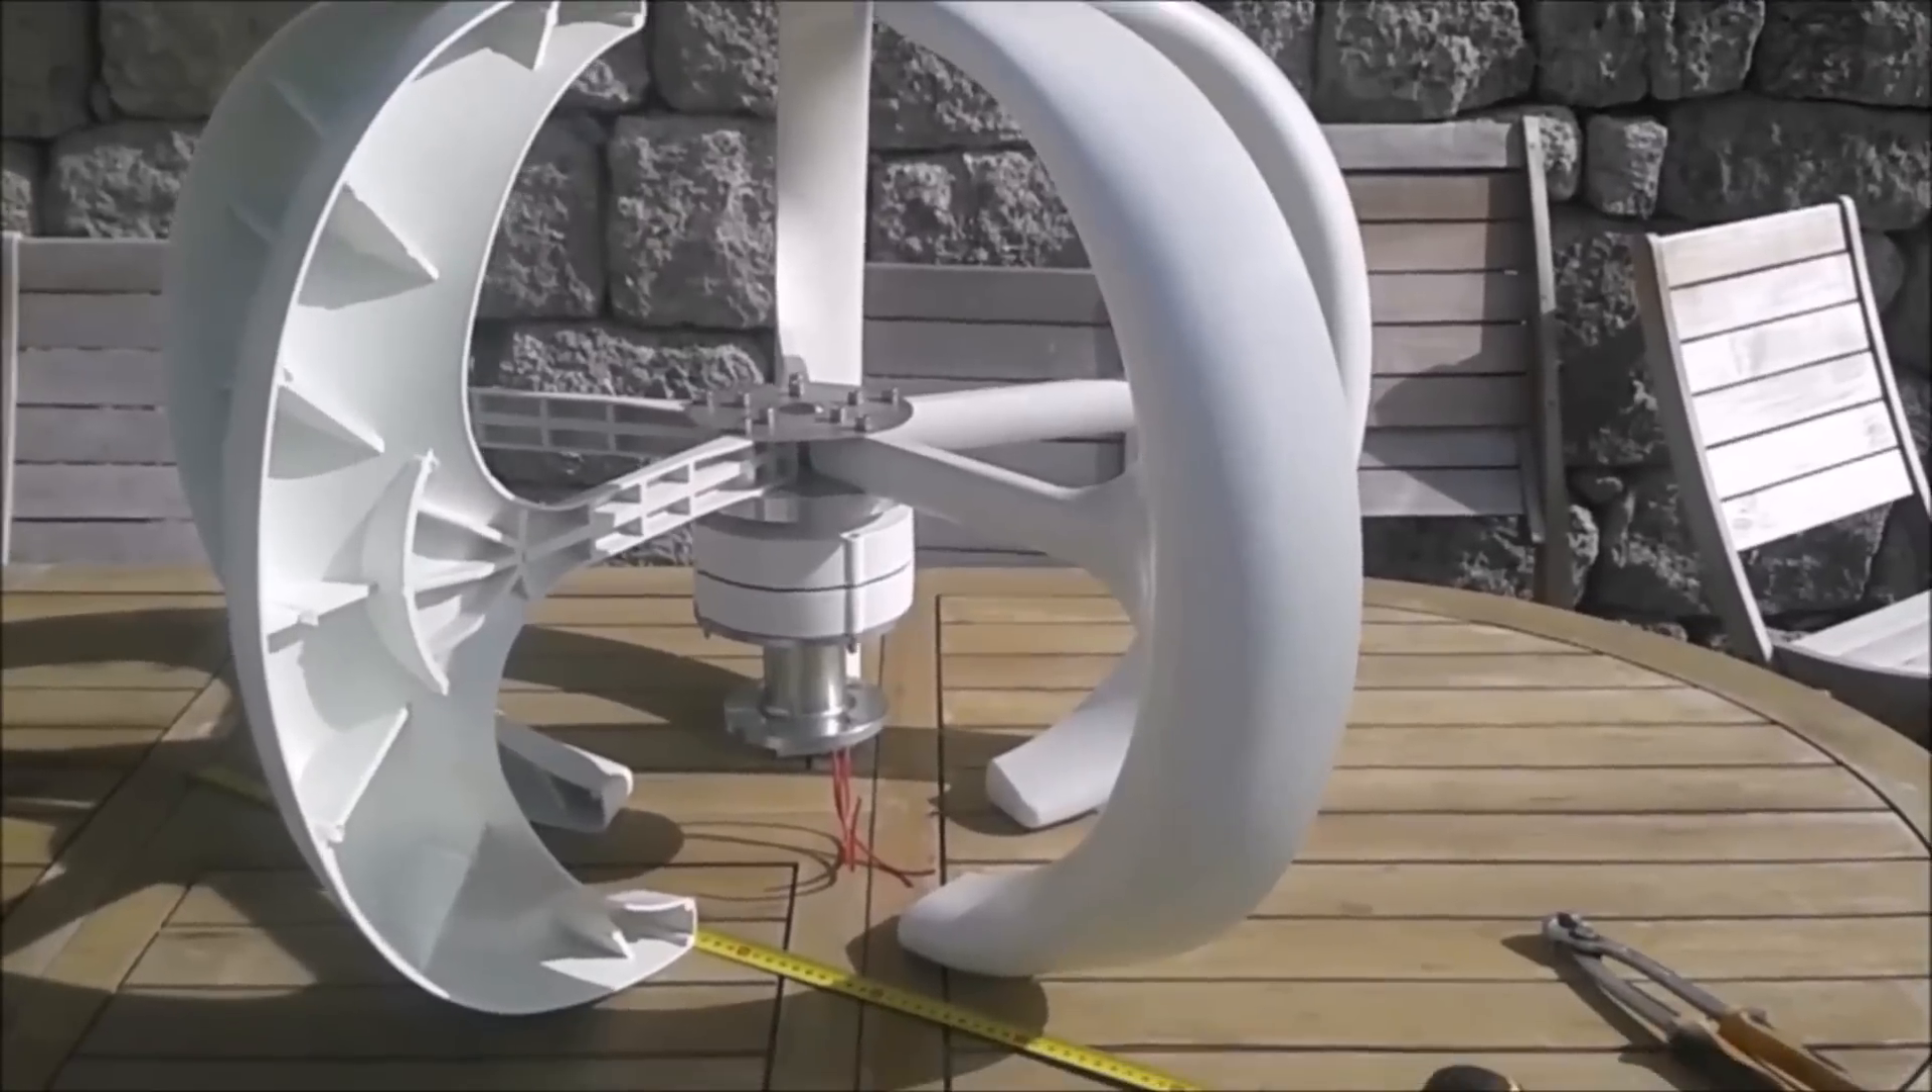L'éolienne est assemblée, je vais vous parler un peu de ses caractéristiques.